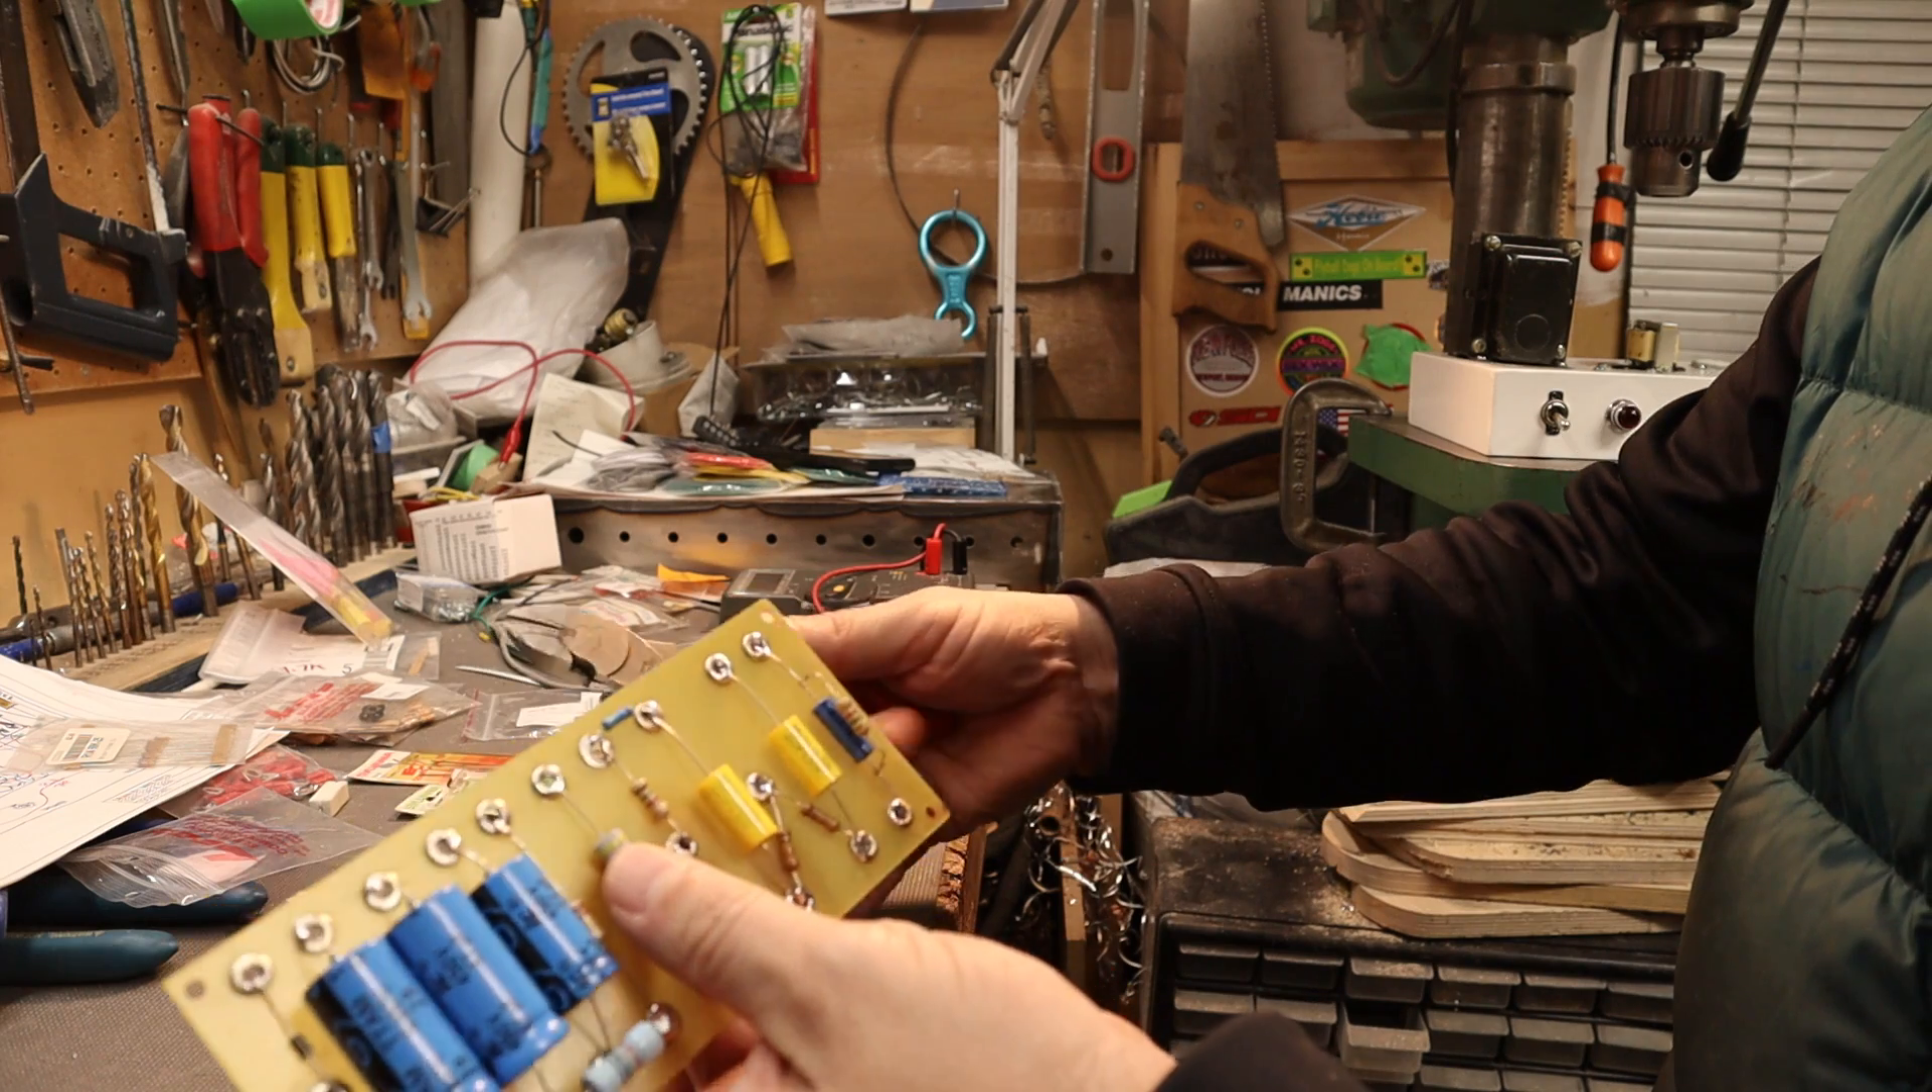So I've got all the components on the board all soldered up.